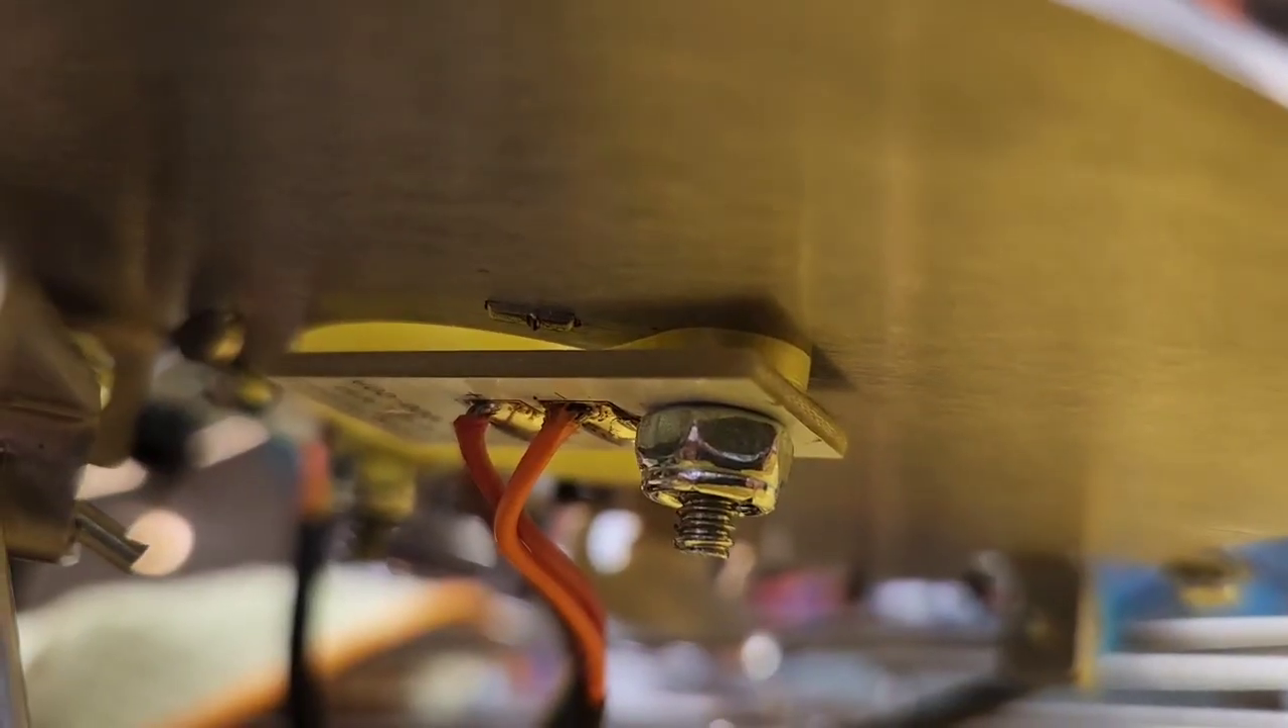Okay so we got the other nut back on but I just want to show you something real quick.